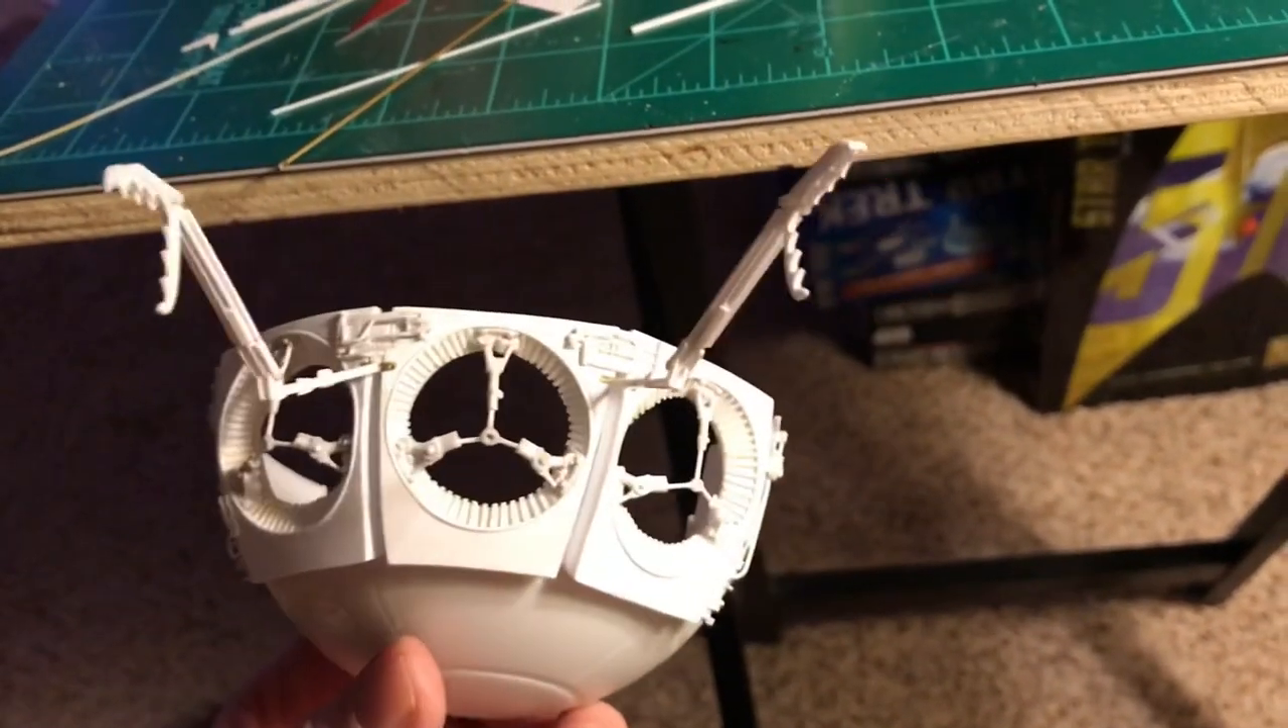And here are the two completed claws. And I have them attached onto the ship.